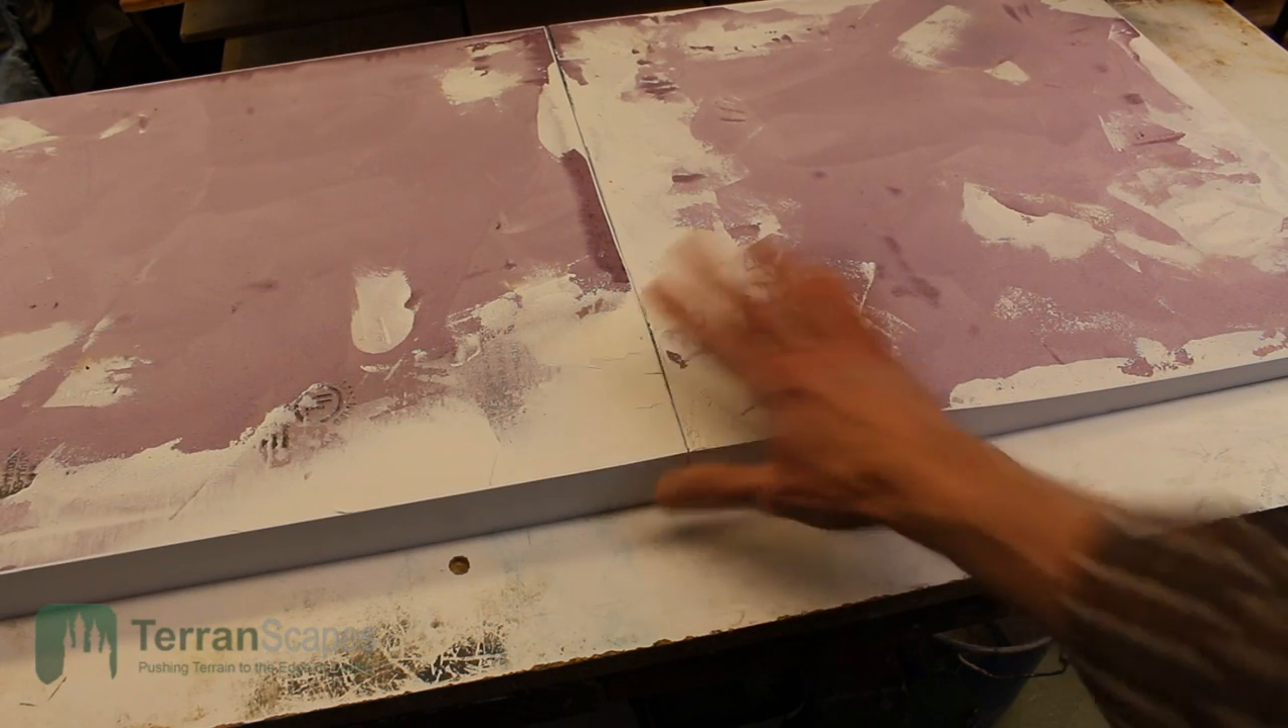But in any case, you can see that I am getting a very good seam between the two boards, and the joins are fairly tight, actually.